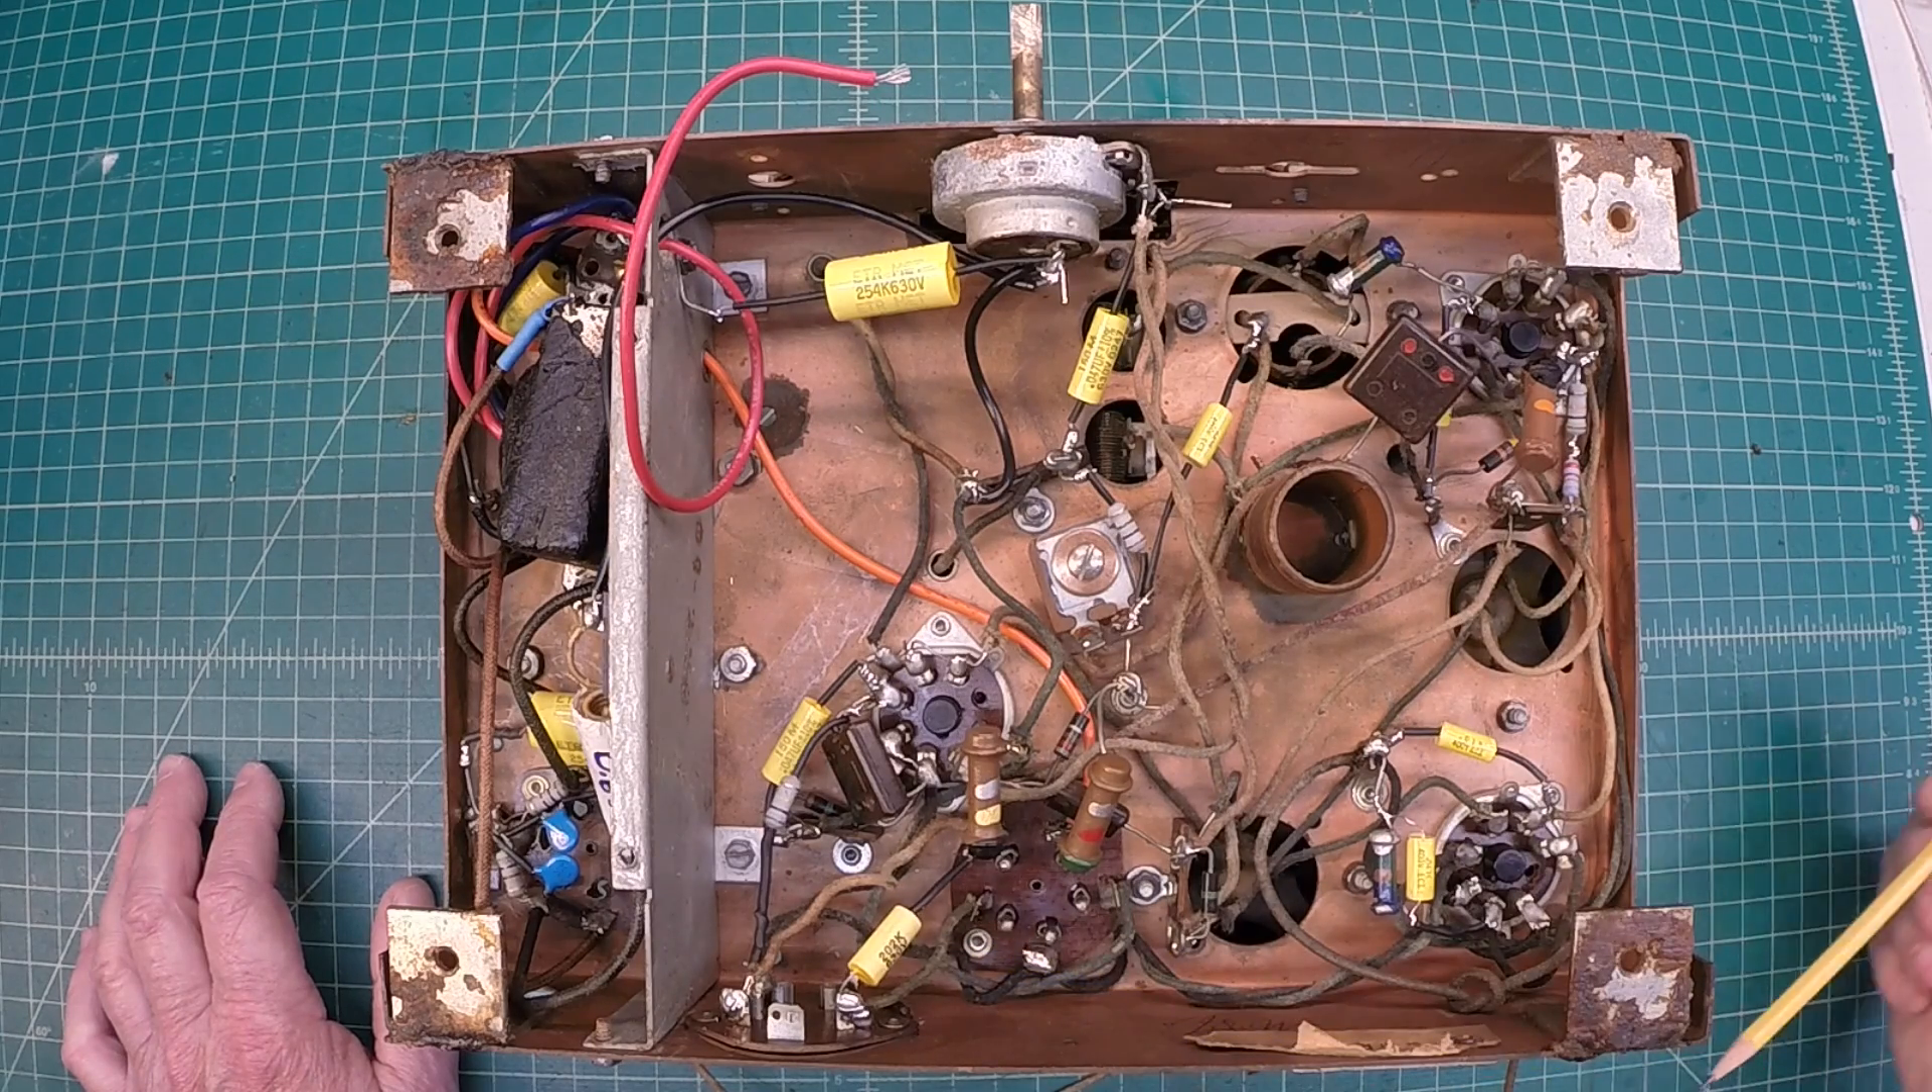And you can see I've got modern-day capacitors in.